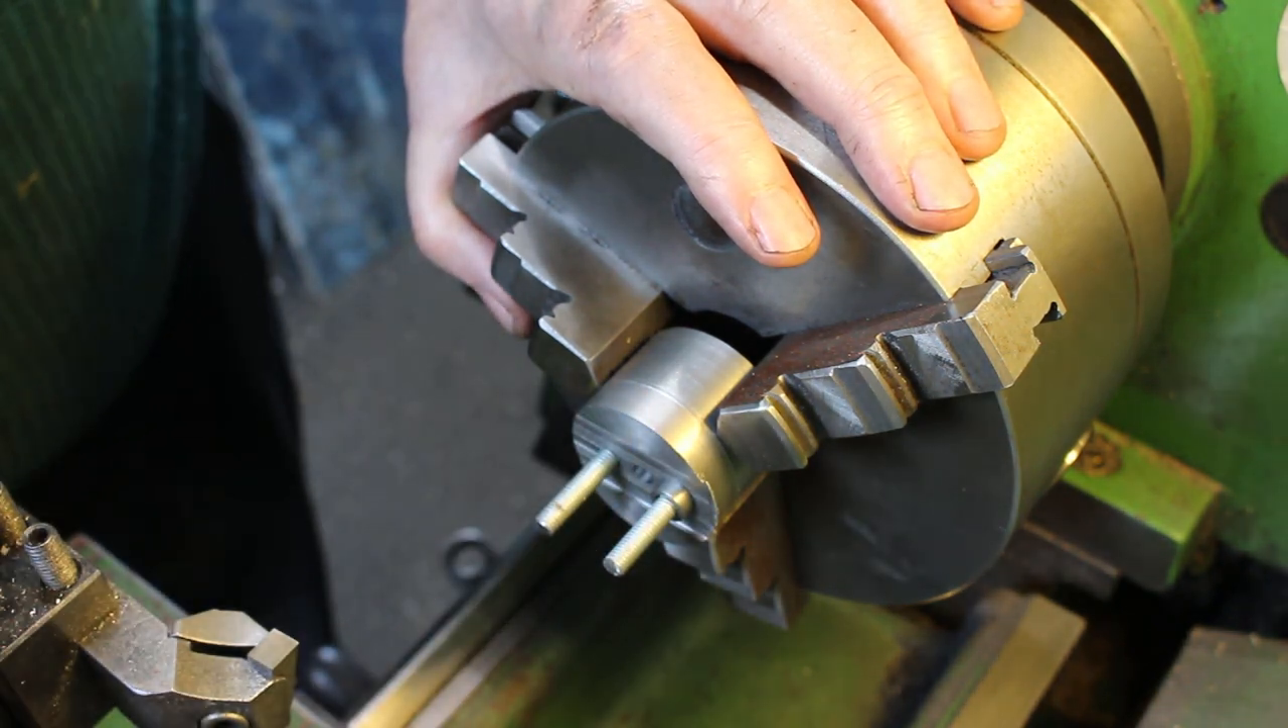Okay so I've made up this little fixture so it's obviously got a couple of bolts through to hold the cranks.